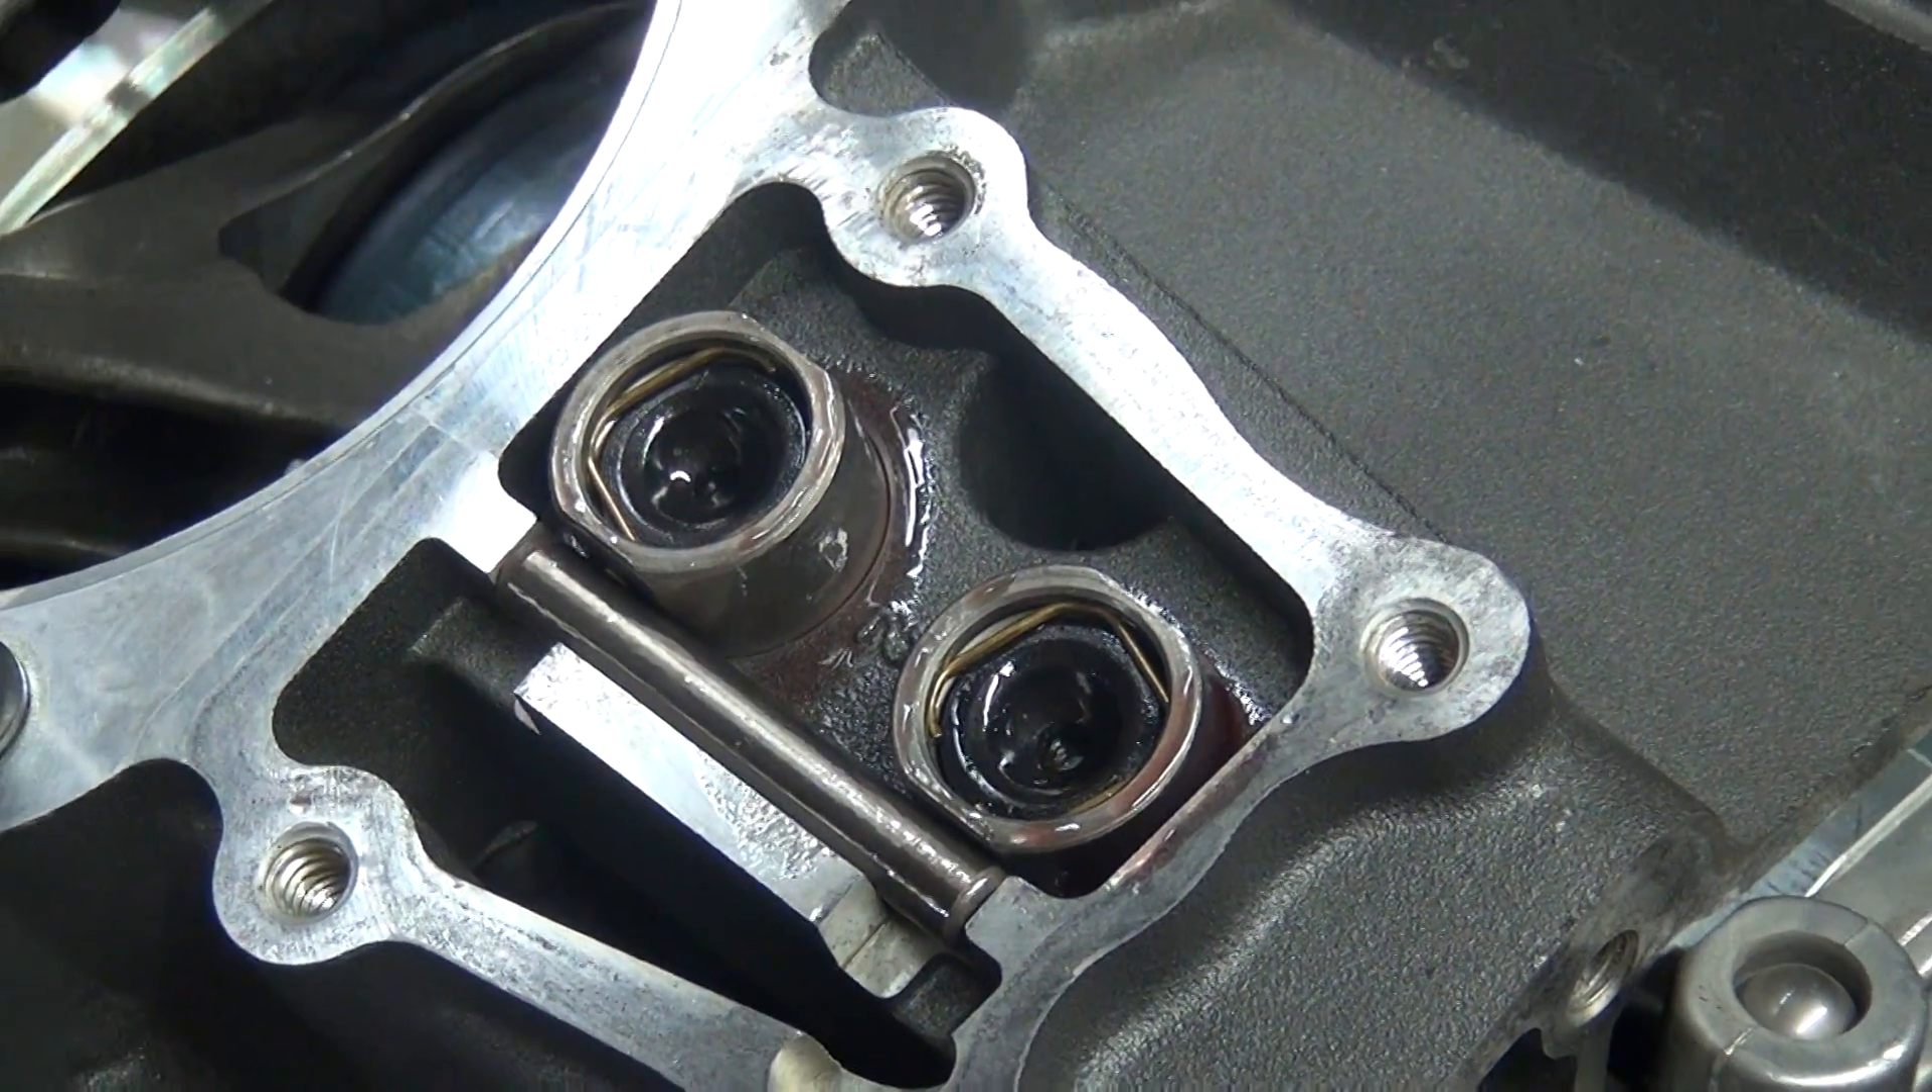That's the fully assembled lifter area.